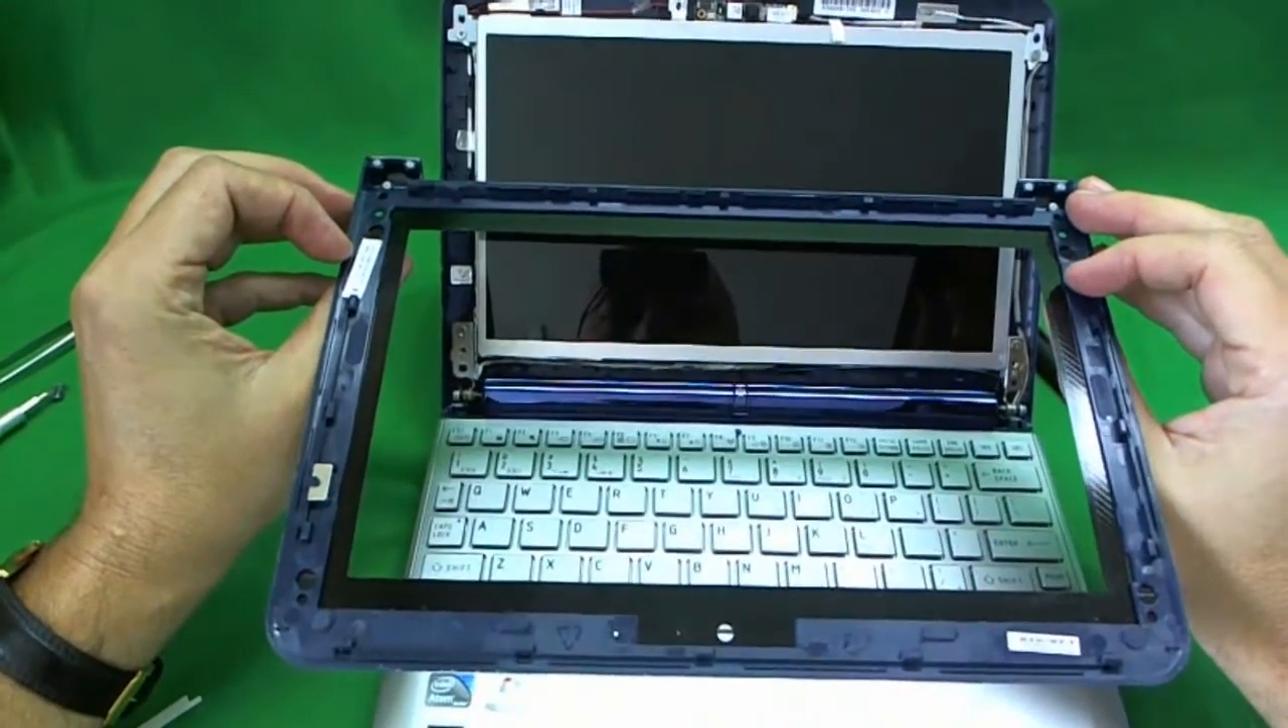Alright, so the plastic frame came off in one piece, safe and sound.